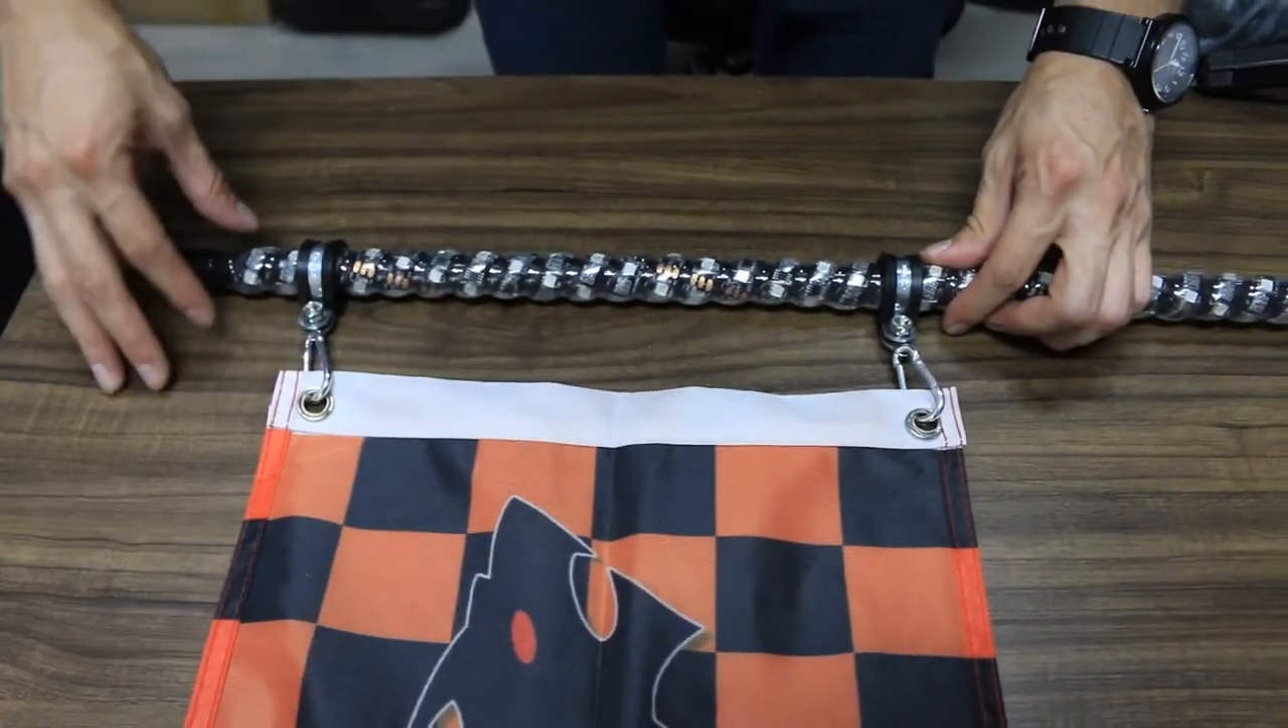Y así ya tenemos colocada la bandera en nuestra antena LED.